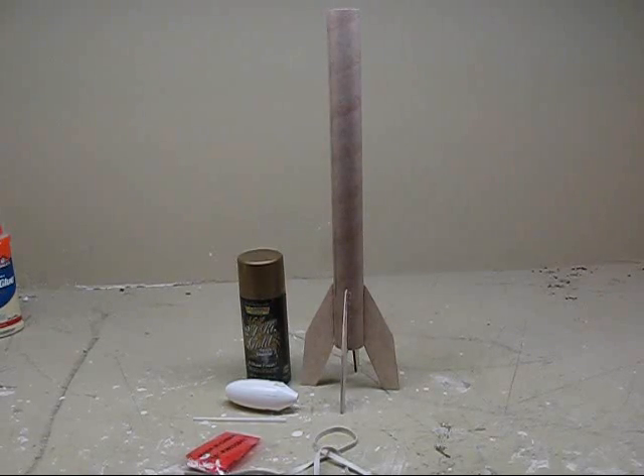I've glued the fins onto this rocket and it looks great.